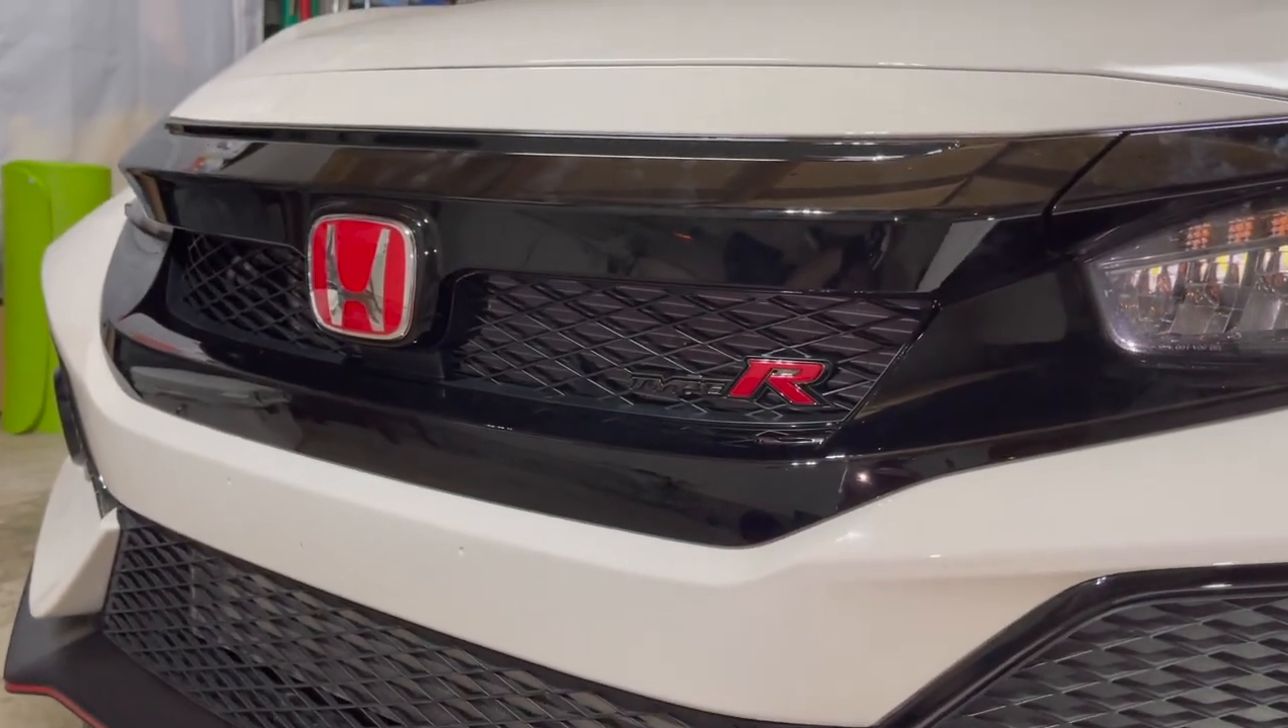2020 grill went in without an issue everything lined up perfectly.